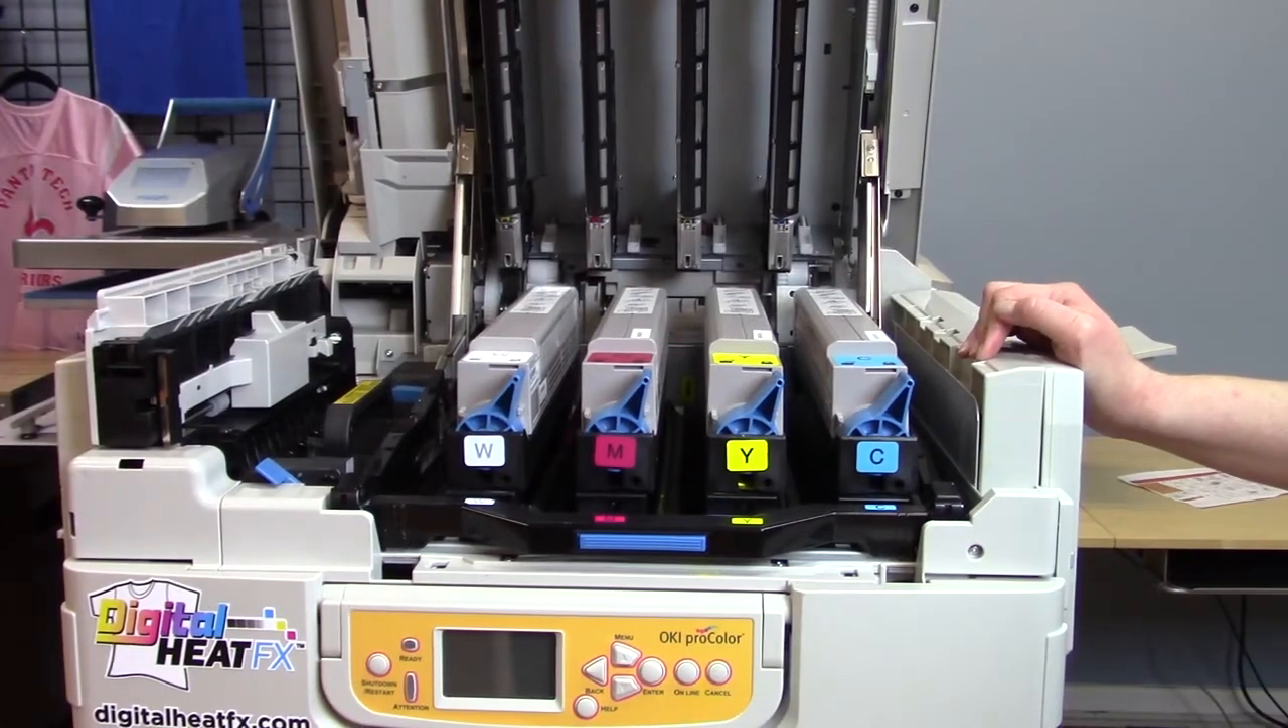This is how your printer should look with all your toners installed.